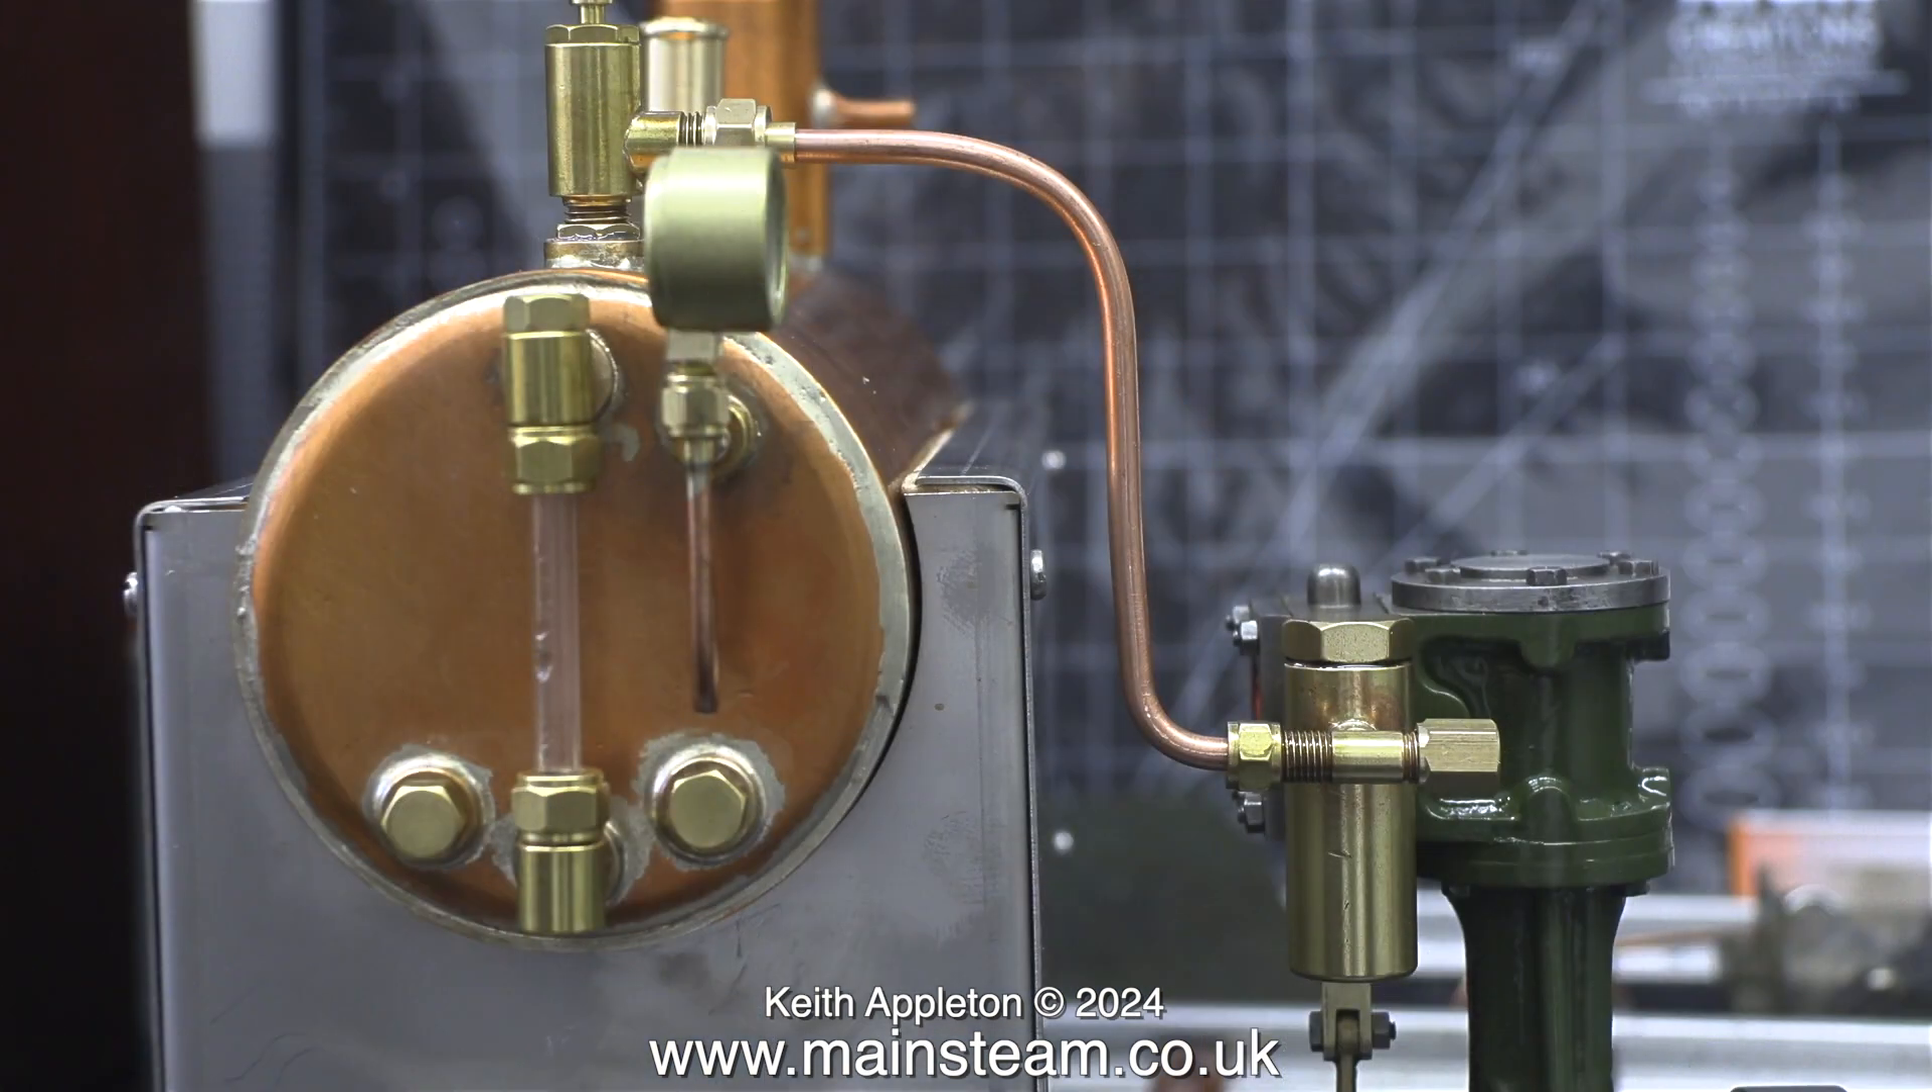A test fitting position shows me that the pipe is the correct length and the parts are now ready to be taken into the main workshop for silver soldering.